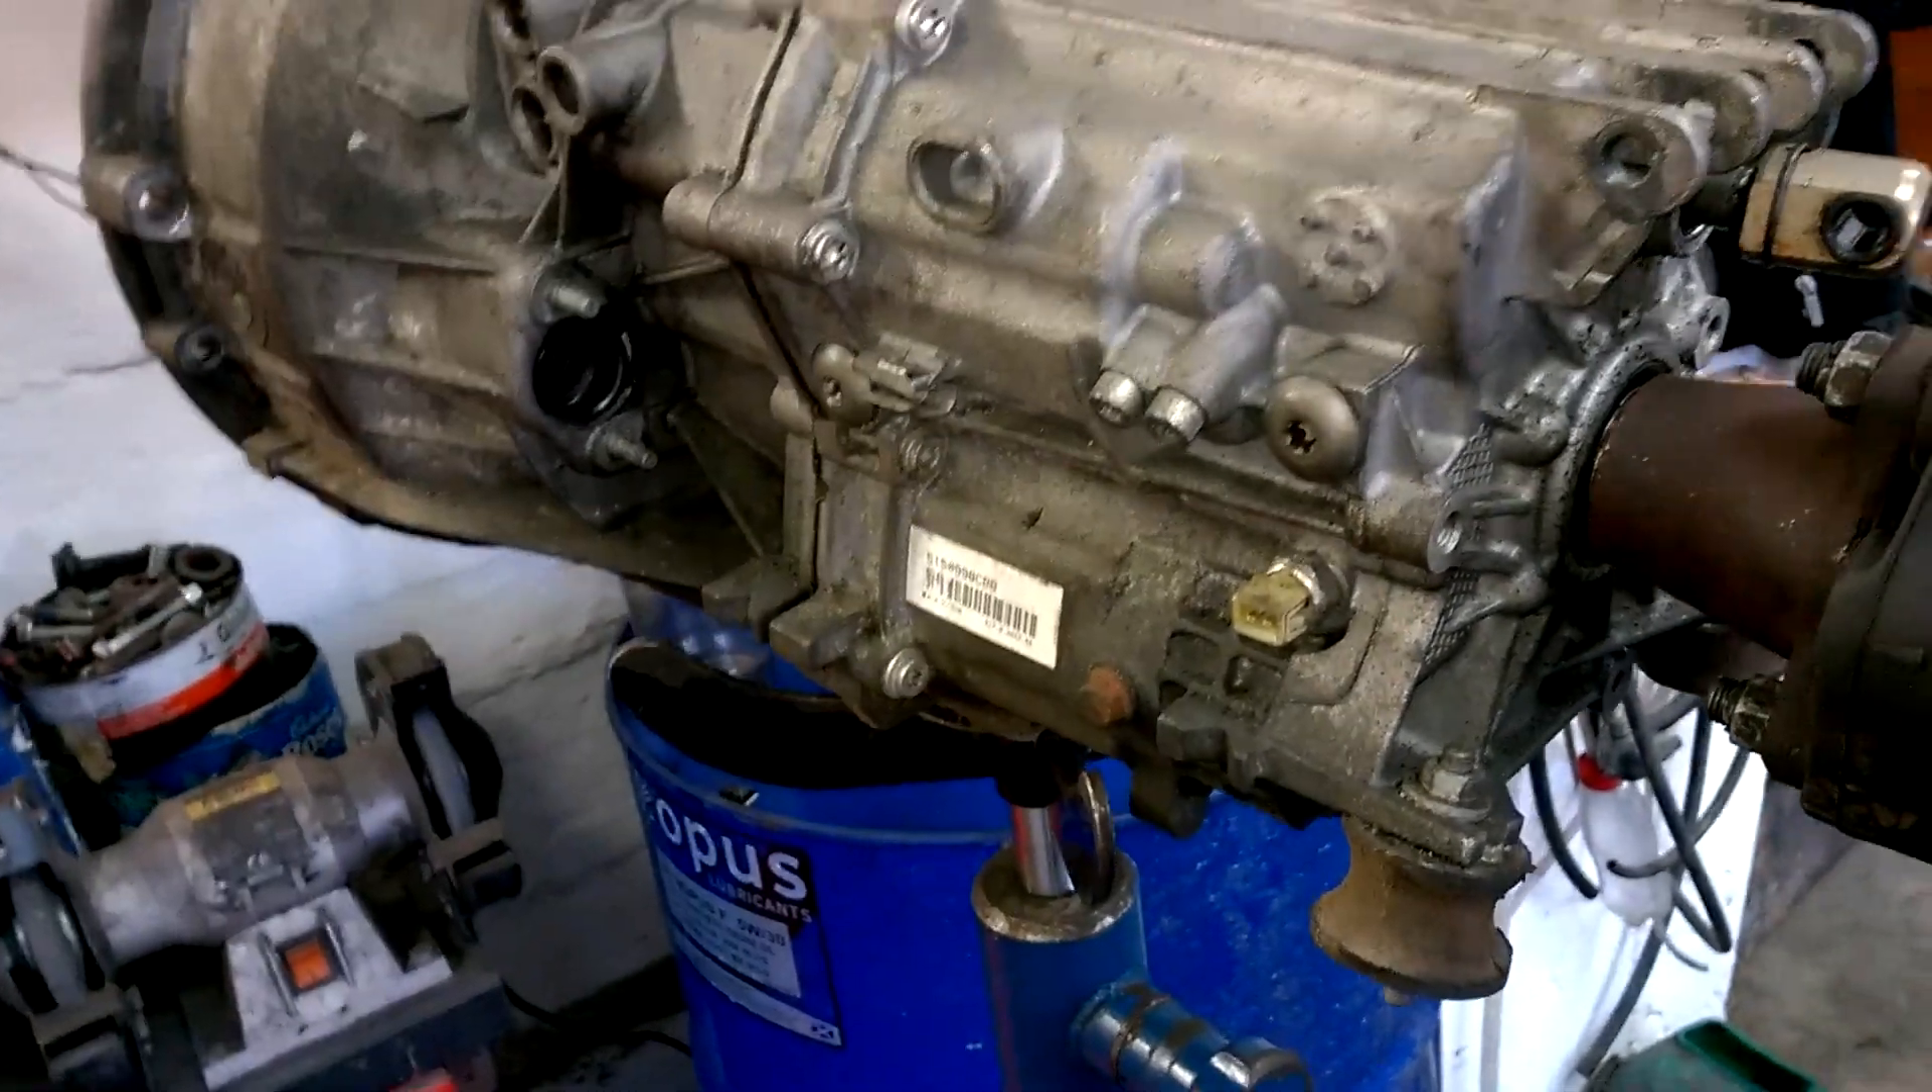I have the transmission now backed out it's on our transmission jack here and as you can see there was a bolt at the top.